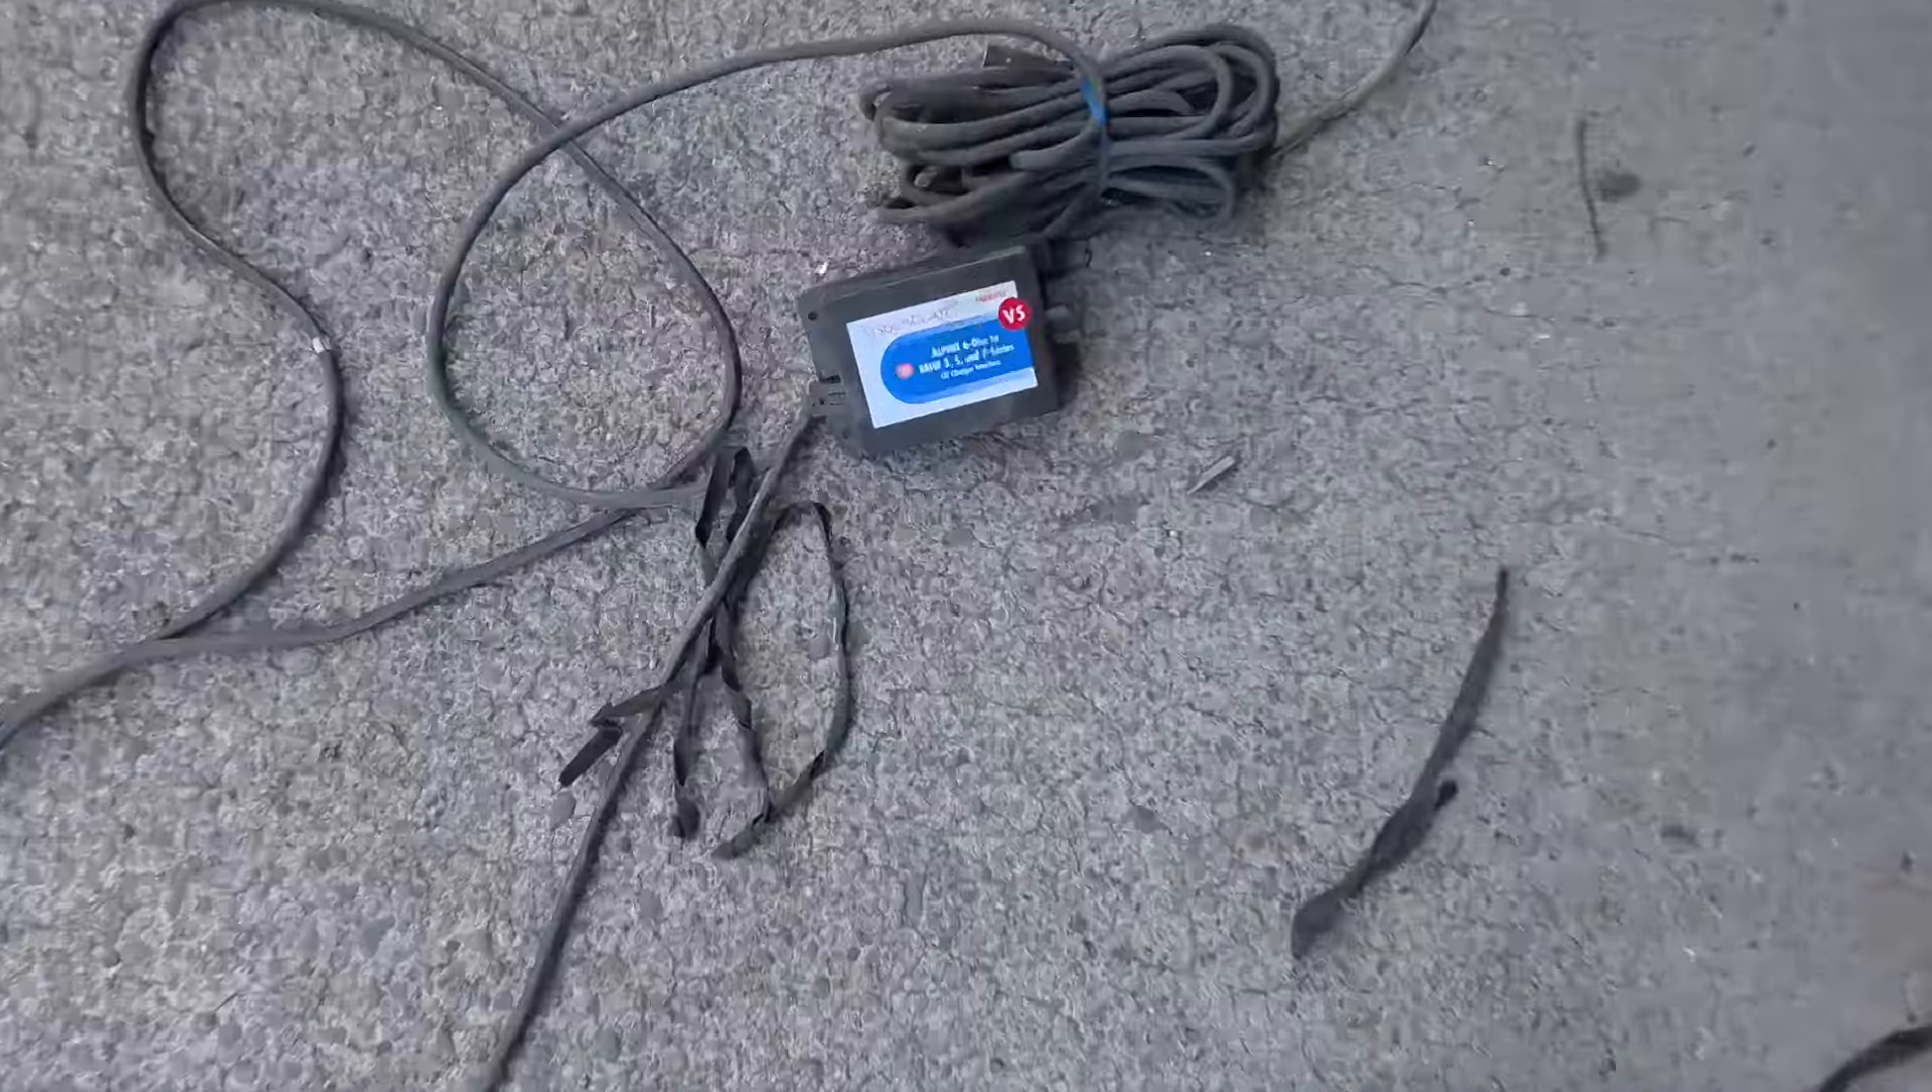There was a small amp, which is right there. I removed that.